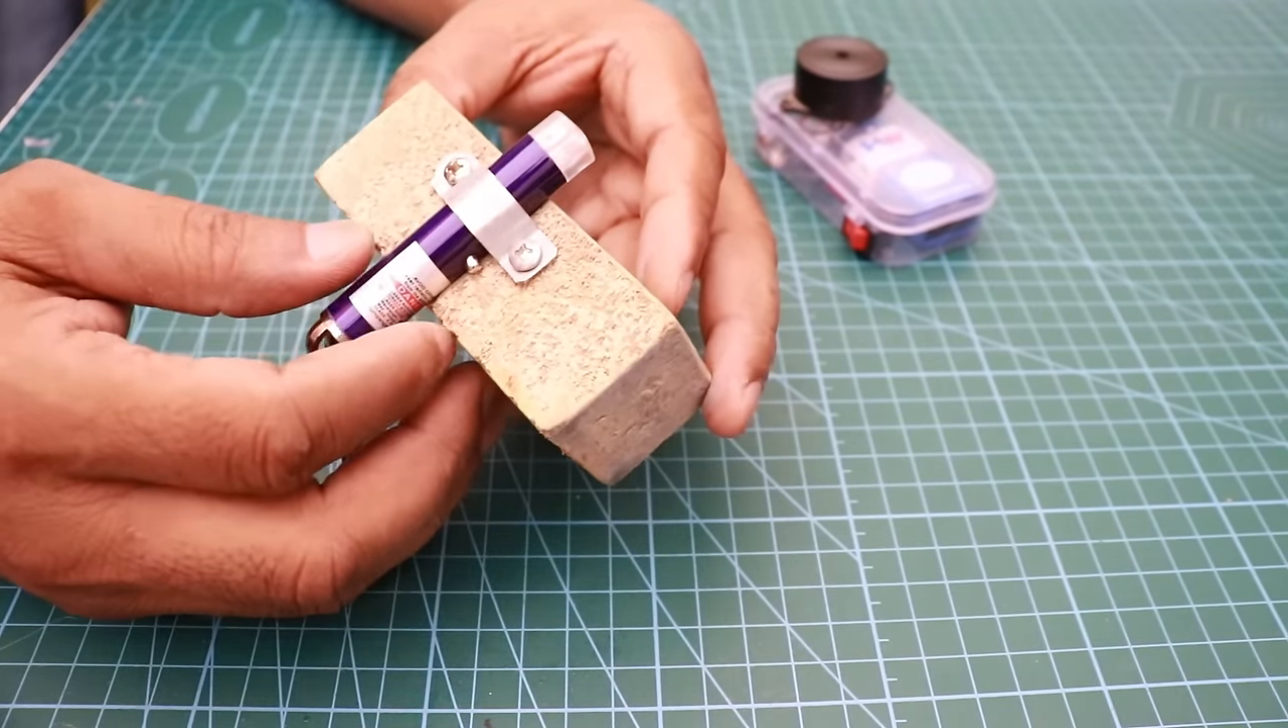यहाँ पर हमने laser light को इस तरीके से fix कर दिया है।